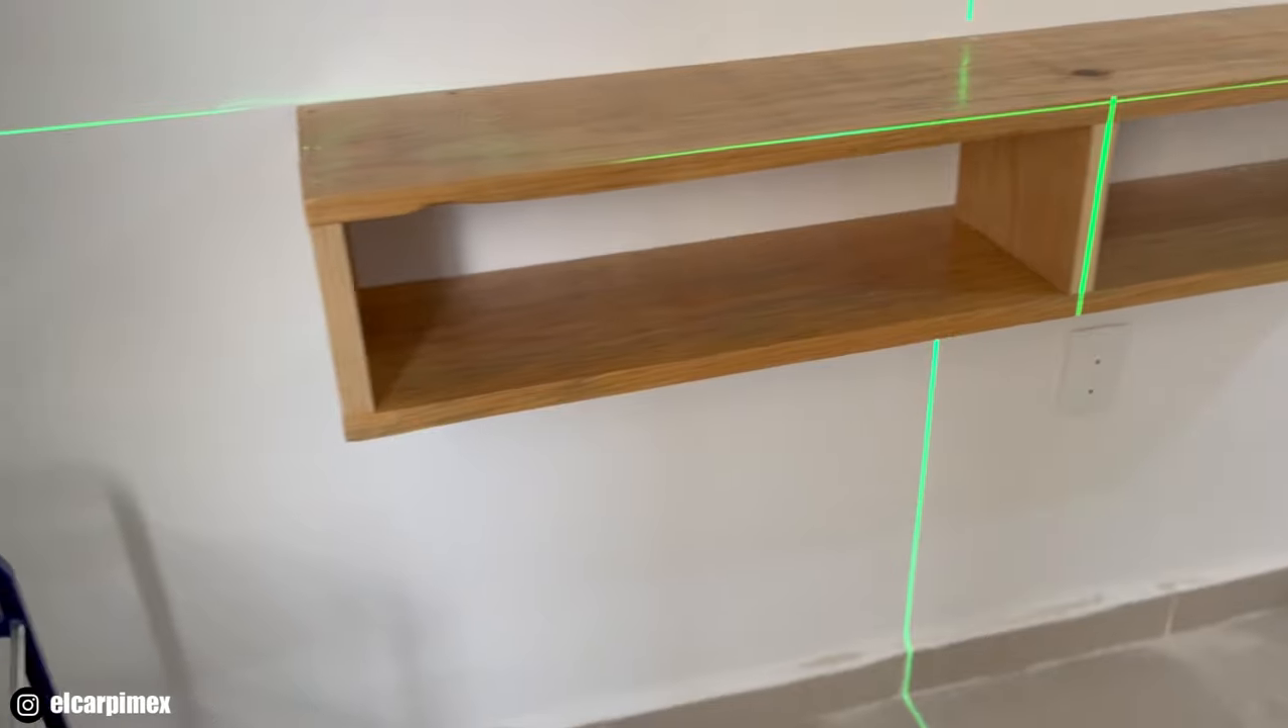Ahora sí, ahí quedó flotando este mueble para televisión.